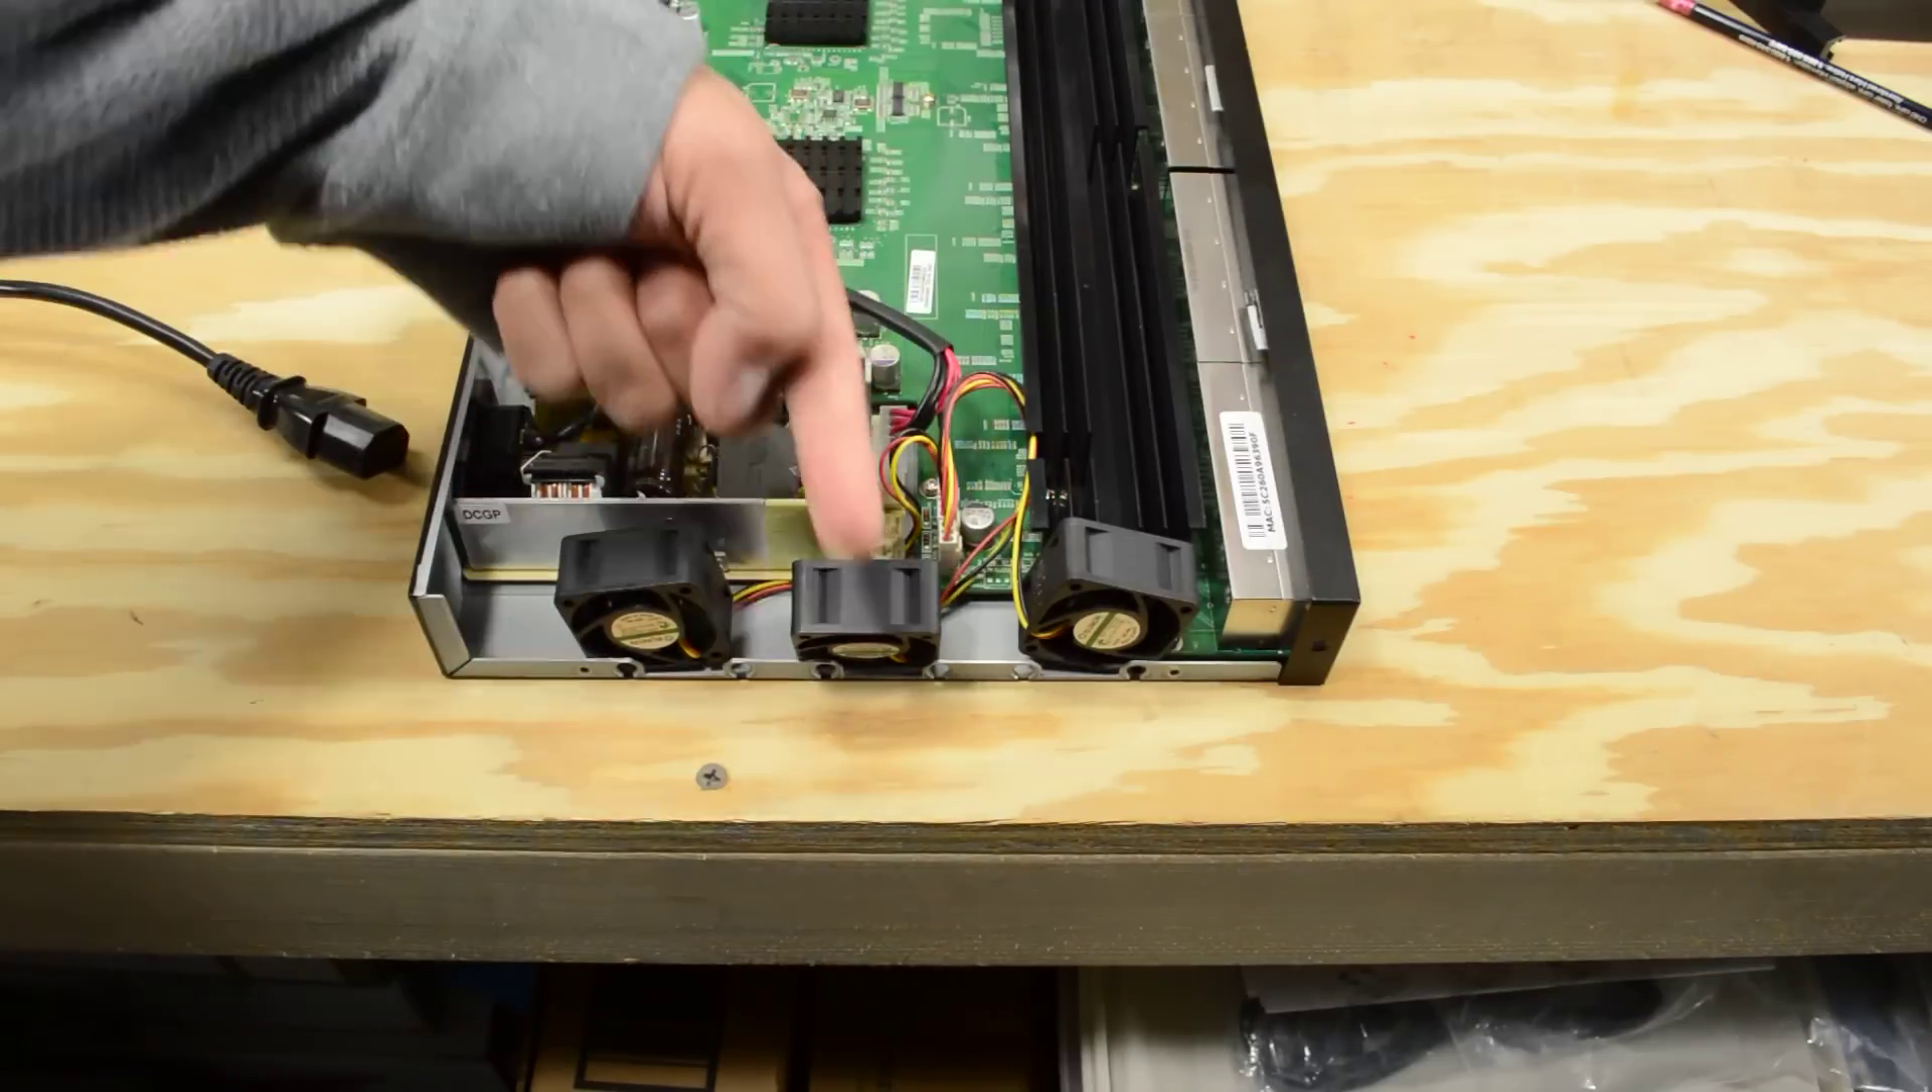All right, I've got the fans in. And they're pointing in the right direction so that airflow is coming out of the case.